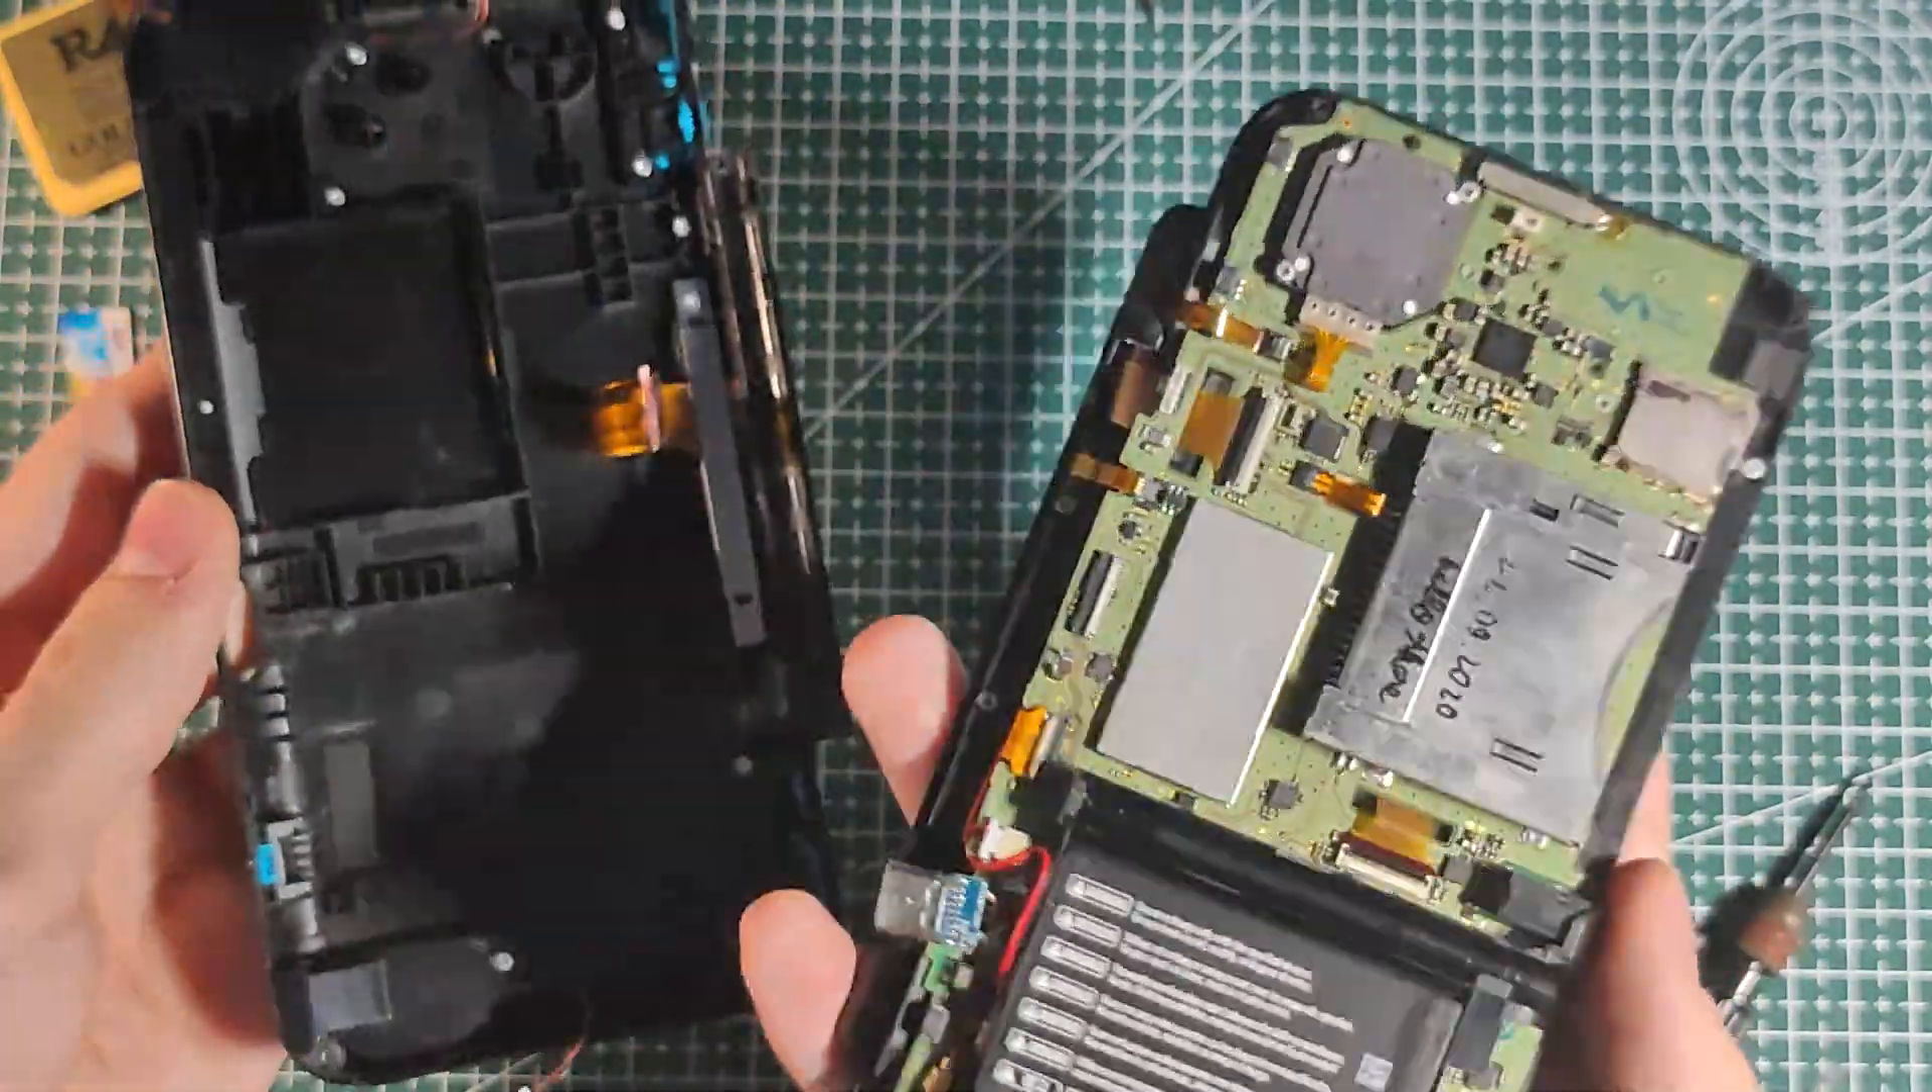And now you have successfully separated your back case from your console.